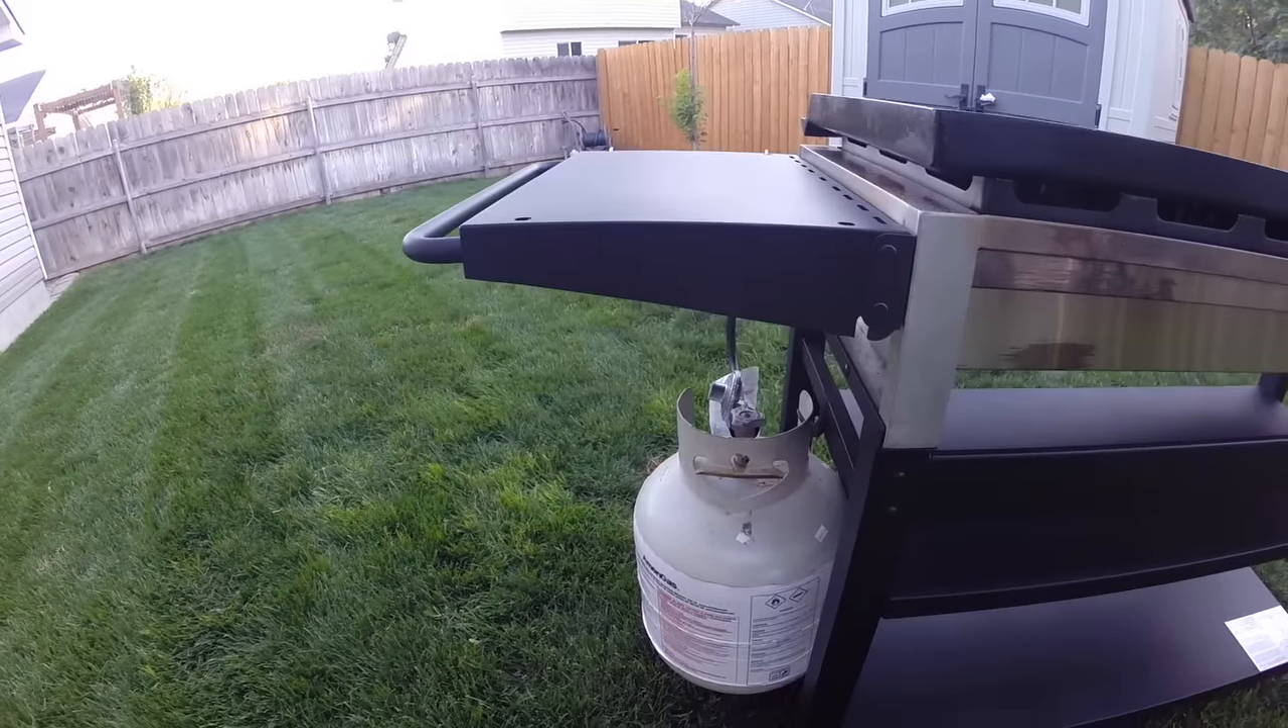This particular shelf on this one here doesn't fold all the way down because a propane tank is in the way.